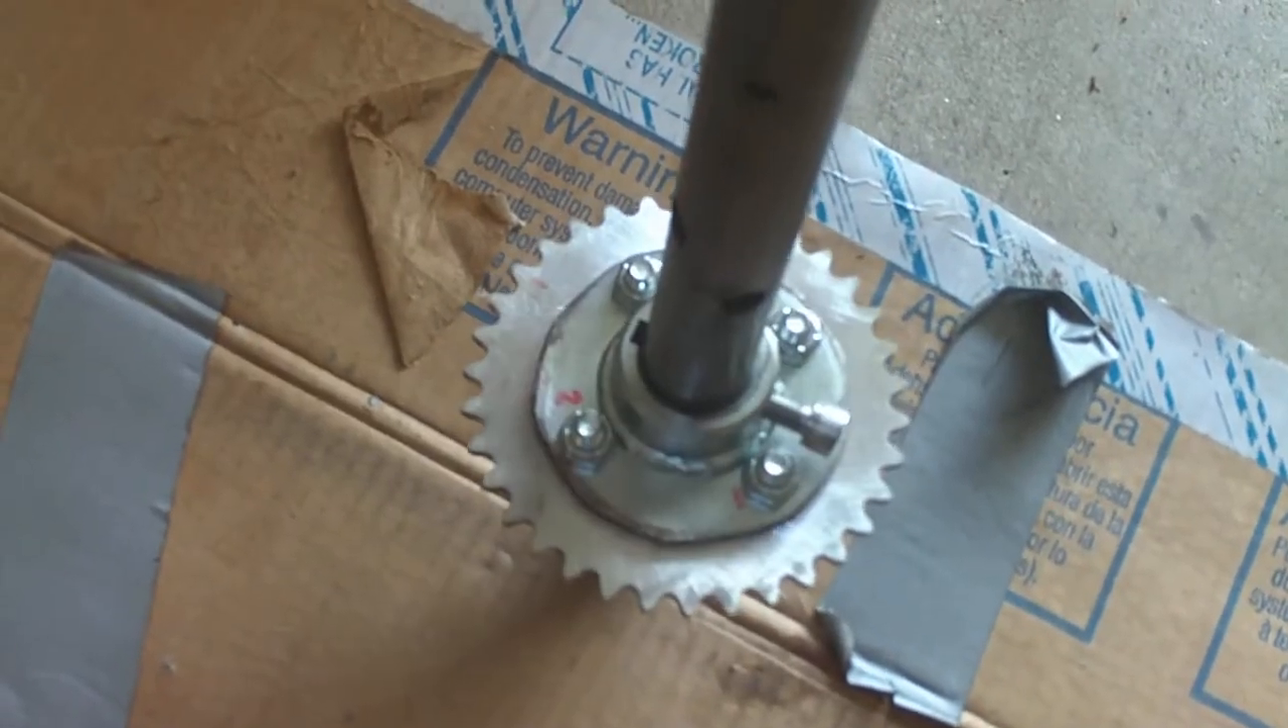It's going to be a really big one, but I just put this on there to see if the hole would fit with the sprocket adapter, and it fits great.